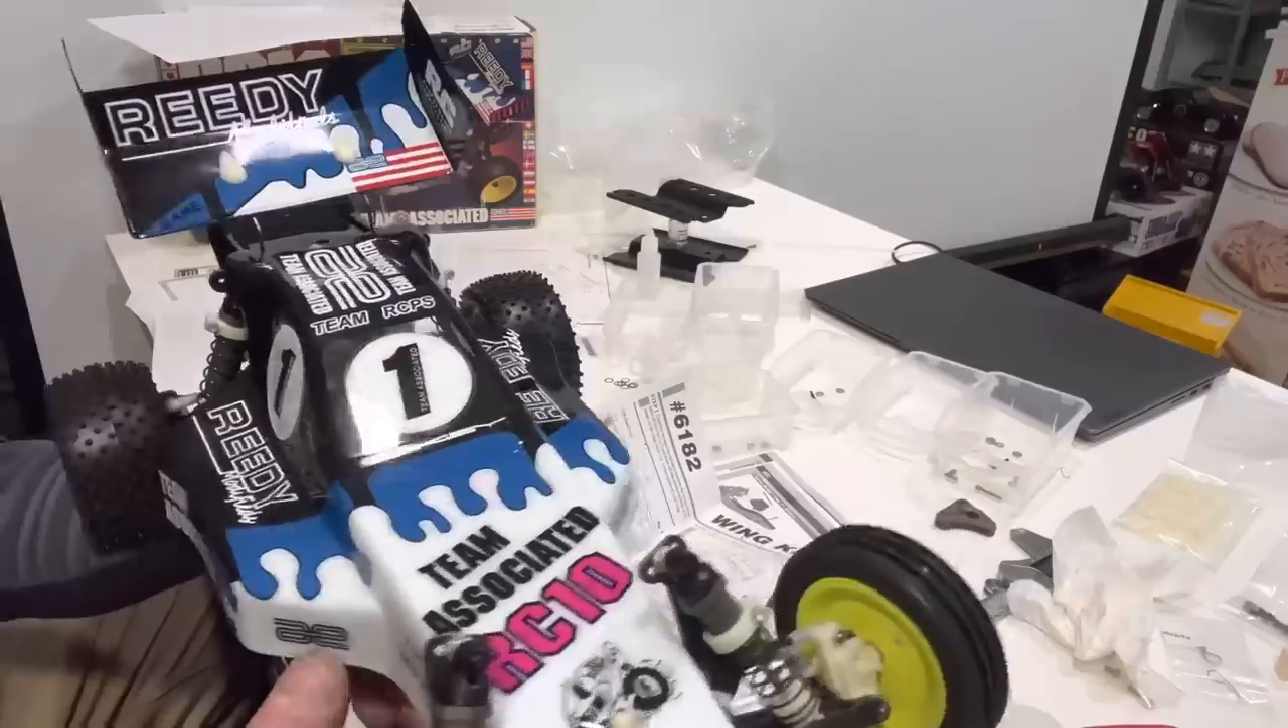That's the body on and fitted.